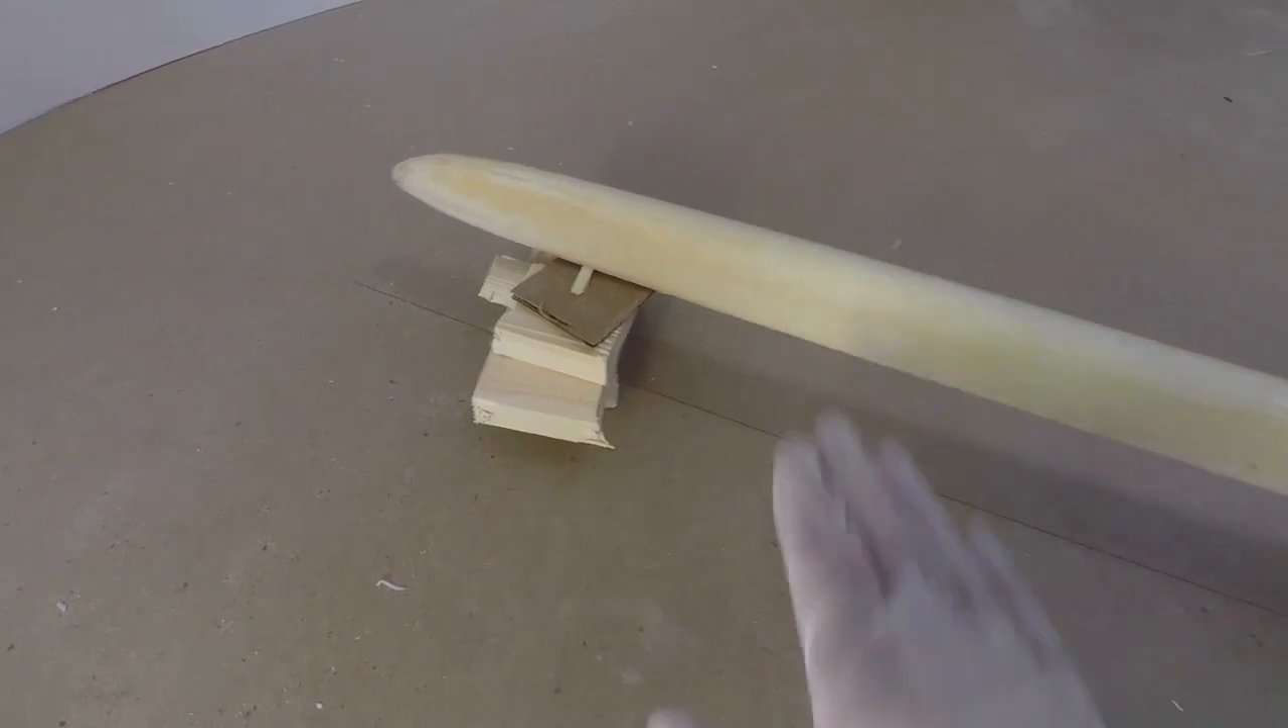And the last bit is I have shimmed up the back edge of the fuselage here.